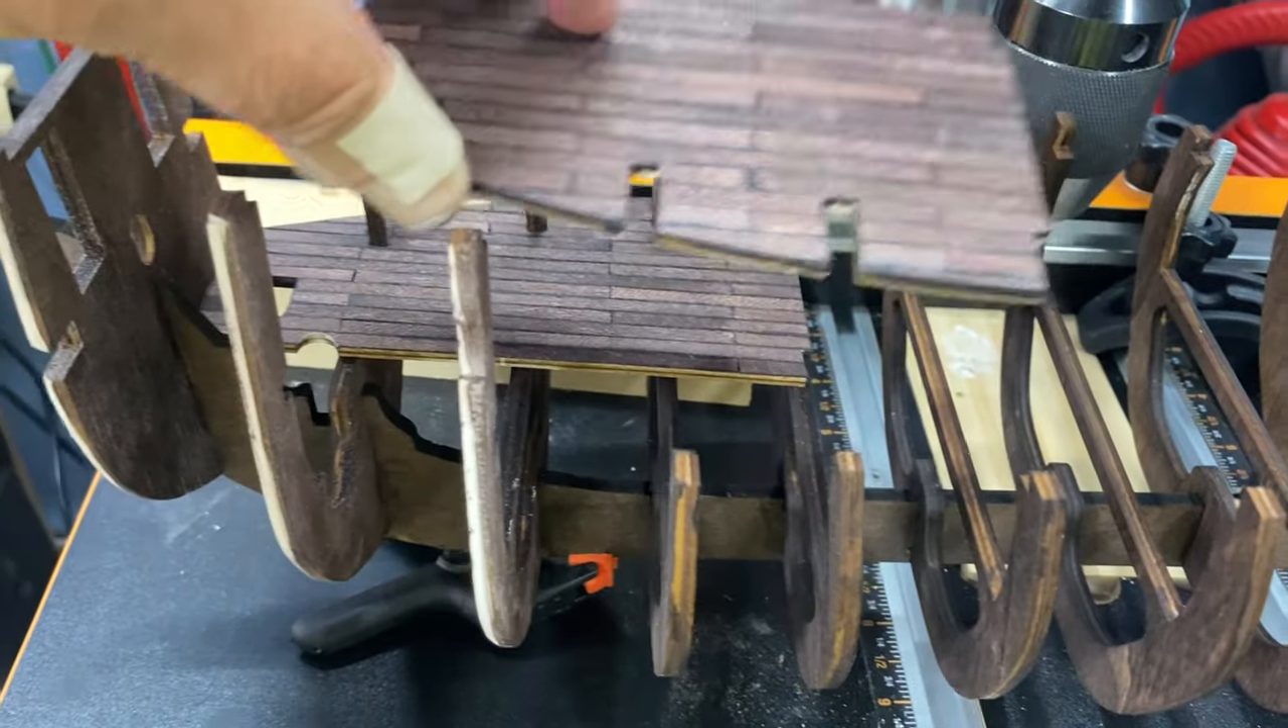Here are the first two sections that I made, they're not really in place.